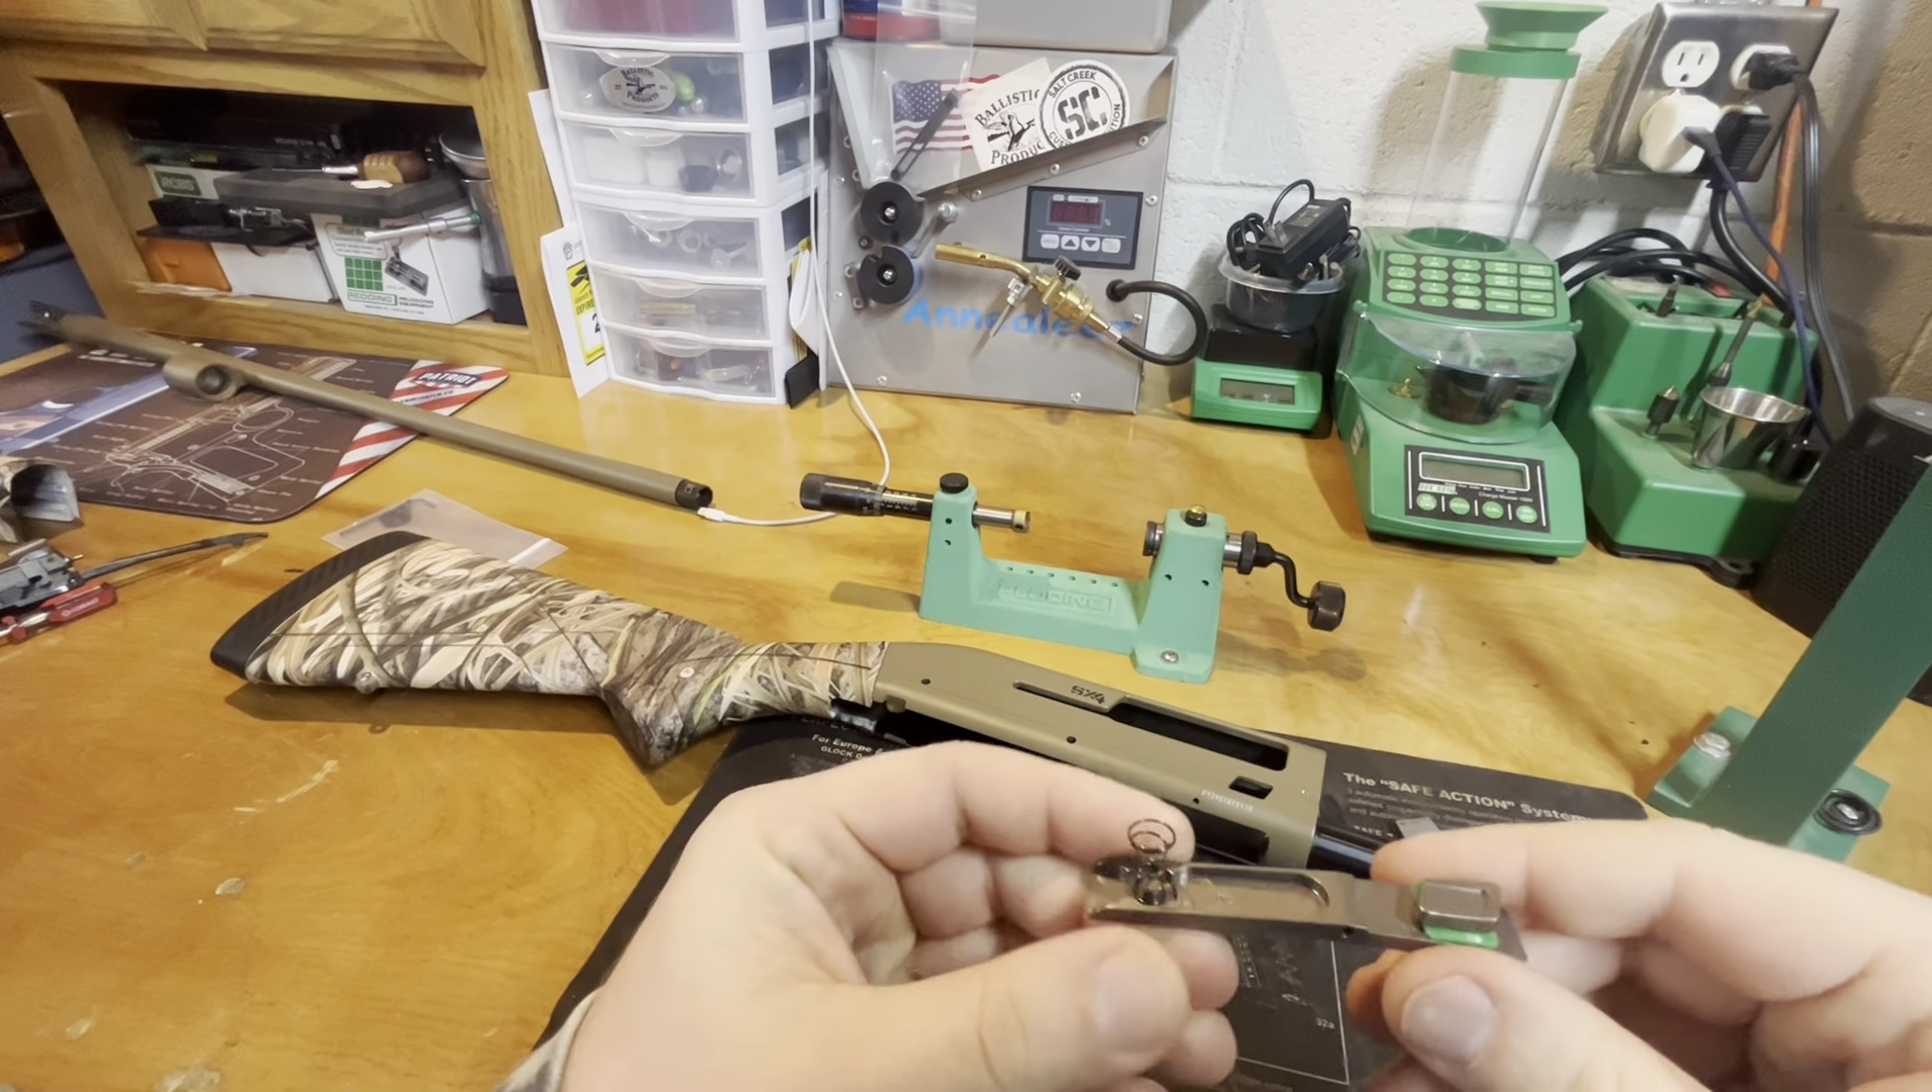So, we got the latch out of the gun.